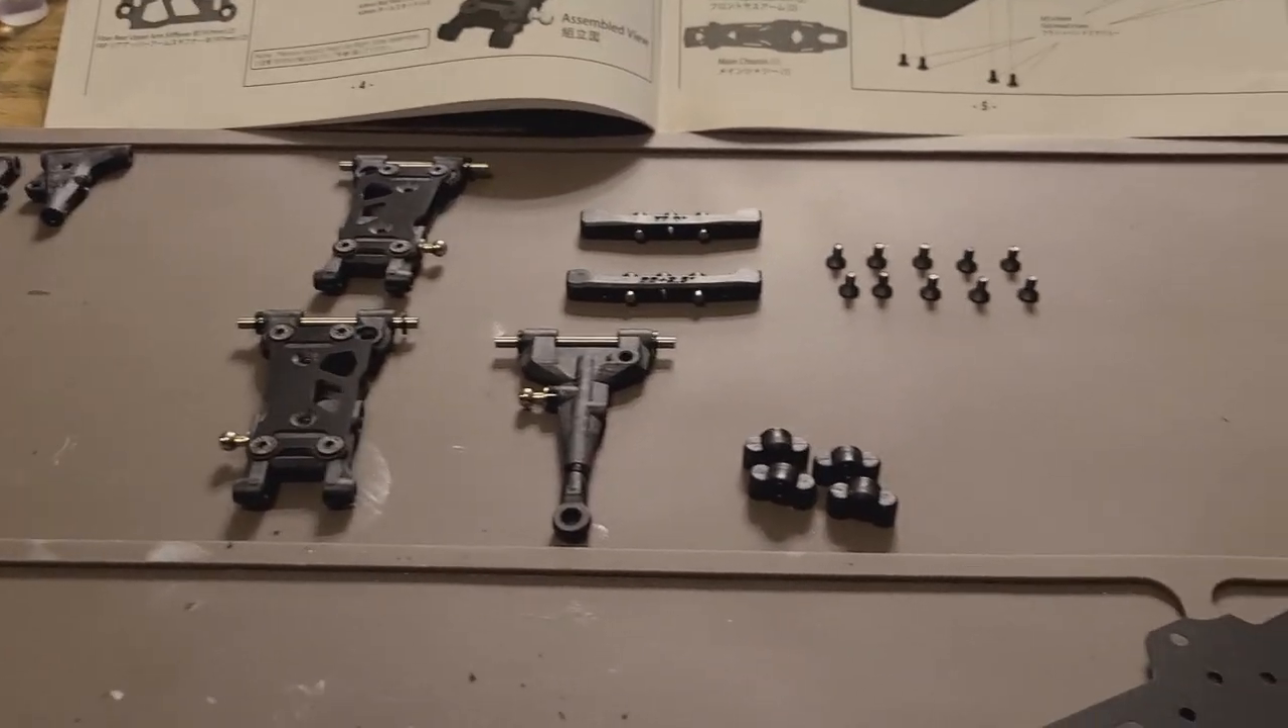For the most part i have gotten the suspension arms built and uh most of the pieces are ready to go on there.